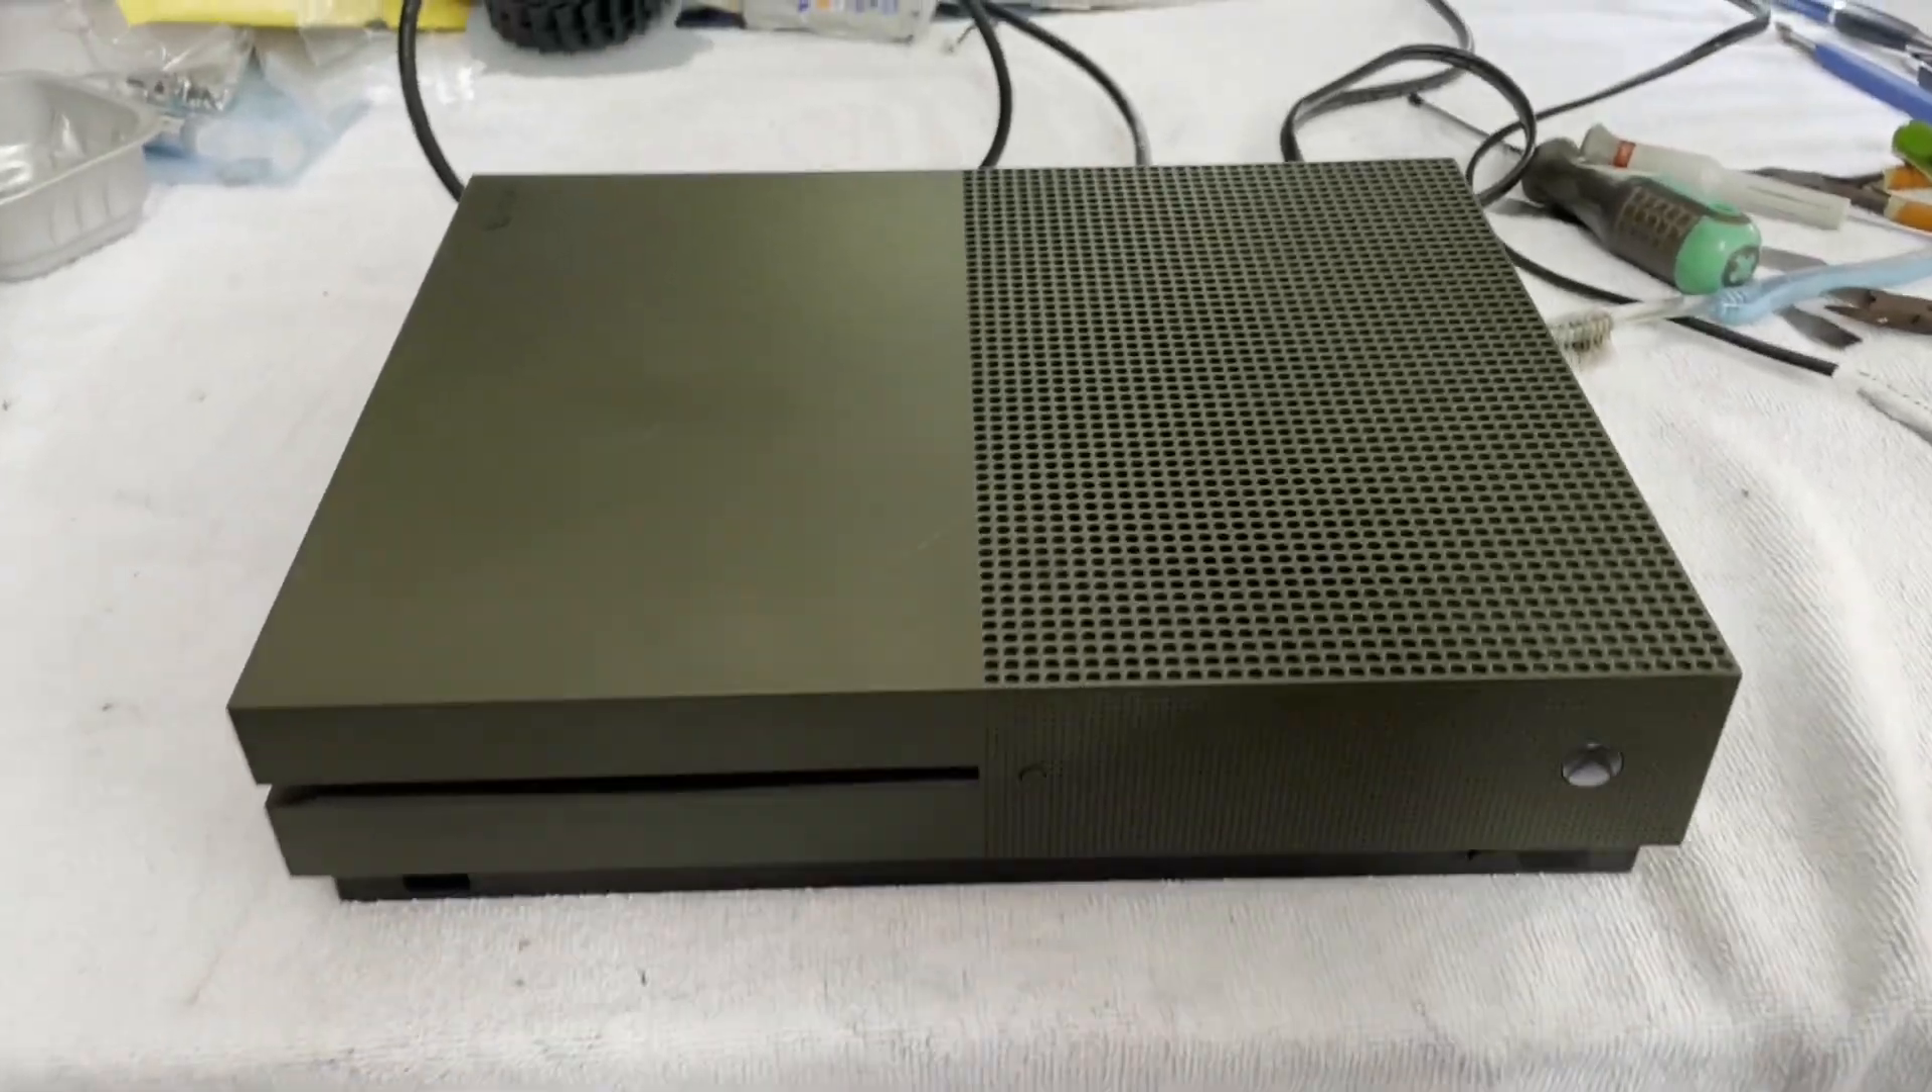Our Xbox One S Olive Green version is fully reassembled.